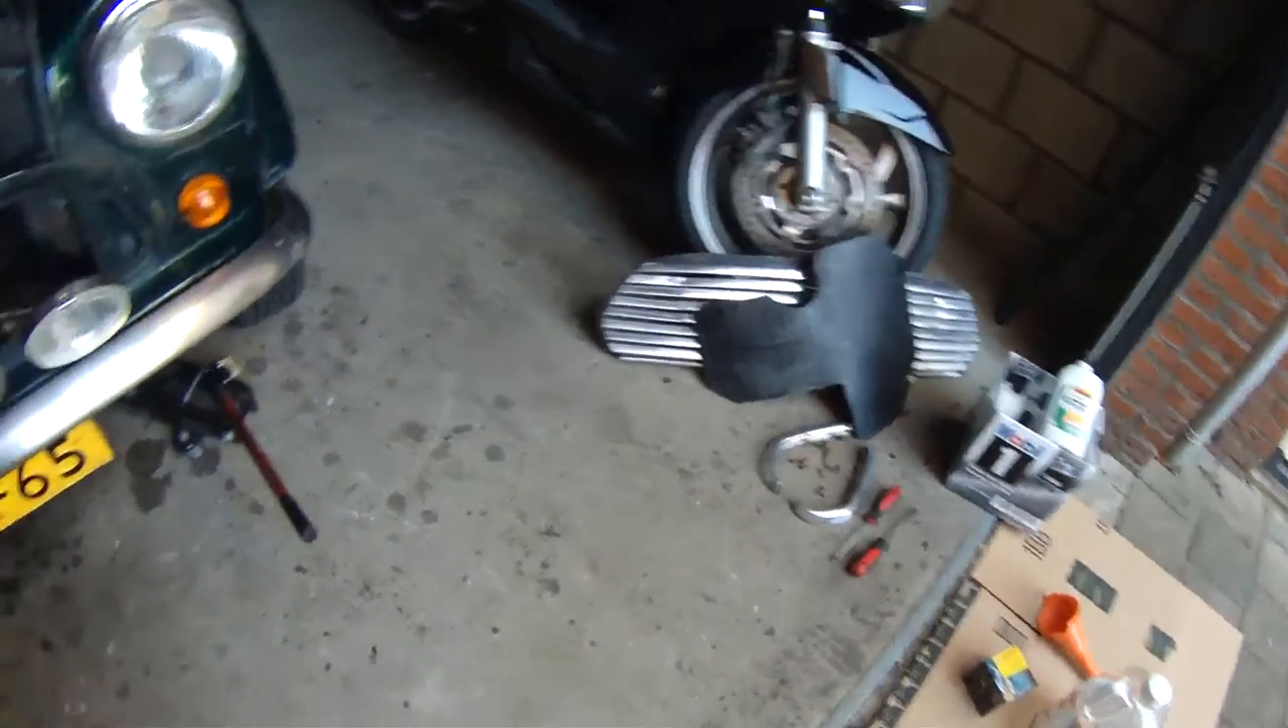I went ahead and removed the grill and the rain shield that I need to get to my oil filter.